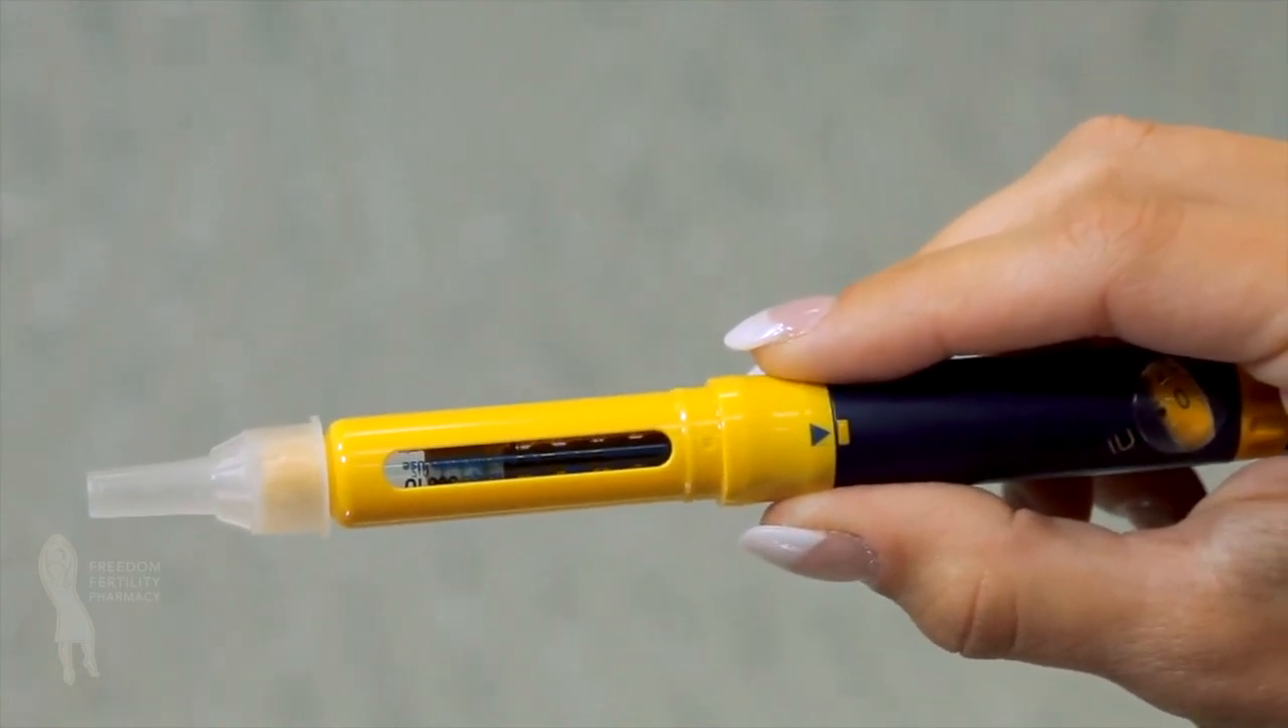The outer needle shield should now be attached to the cartridge holder and cover the needle.